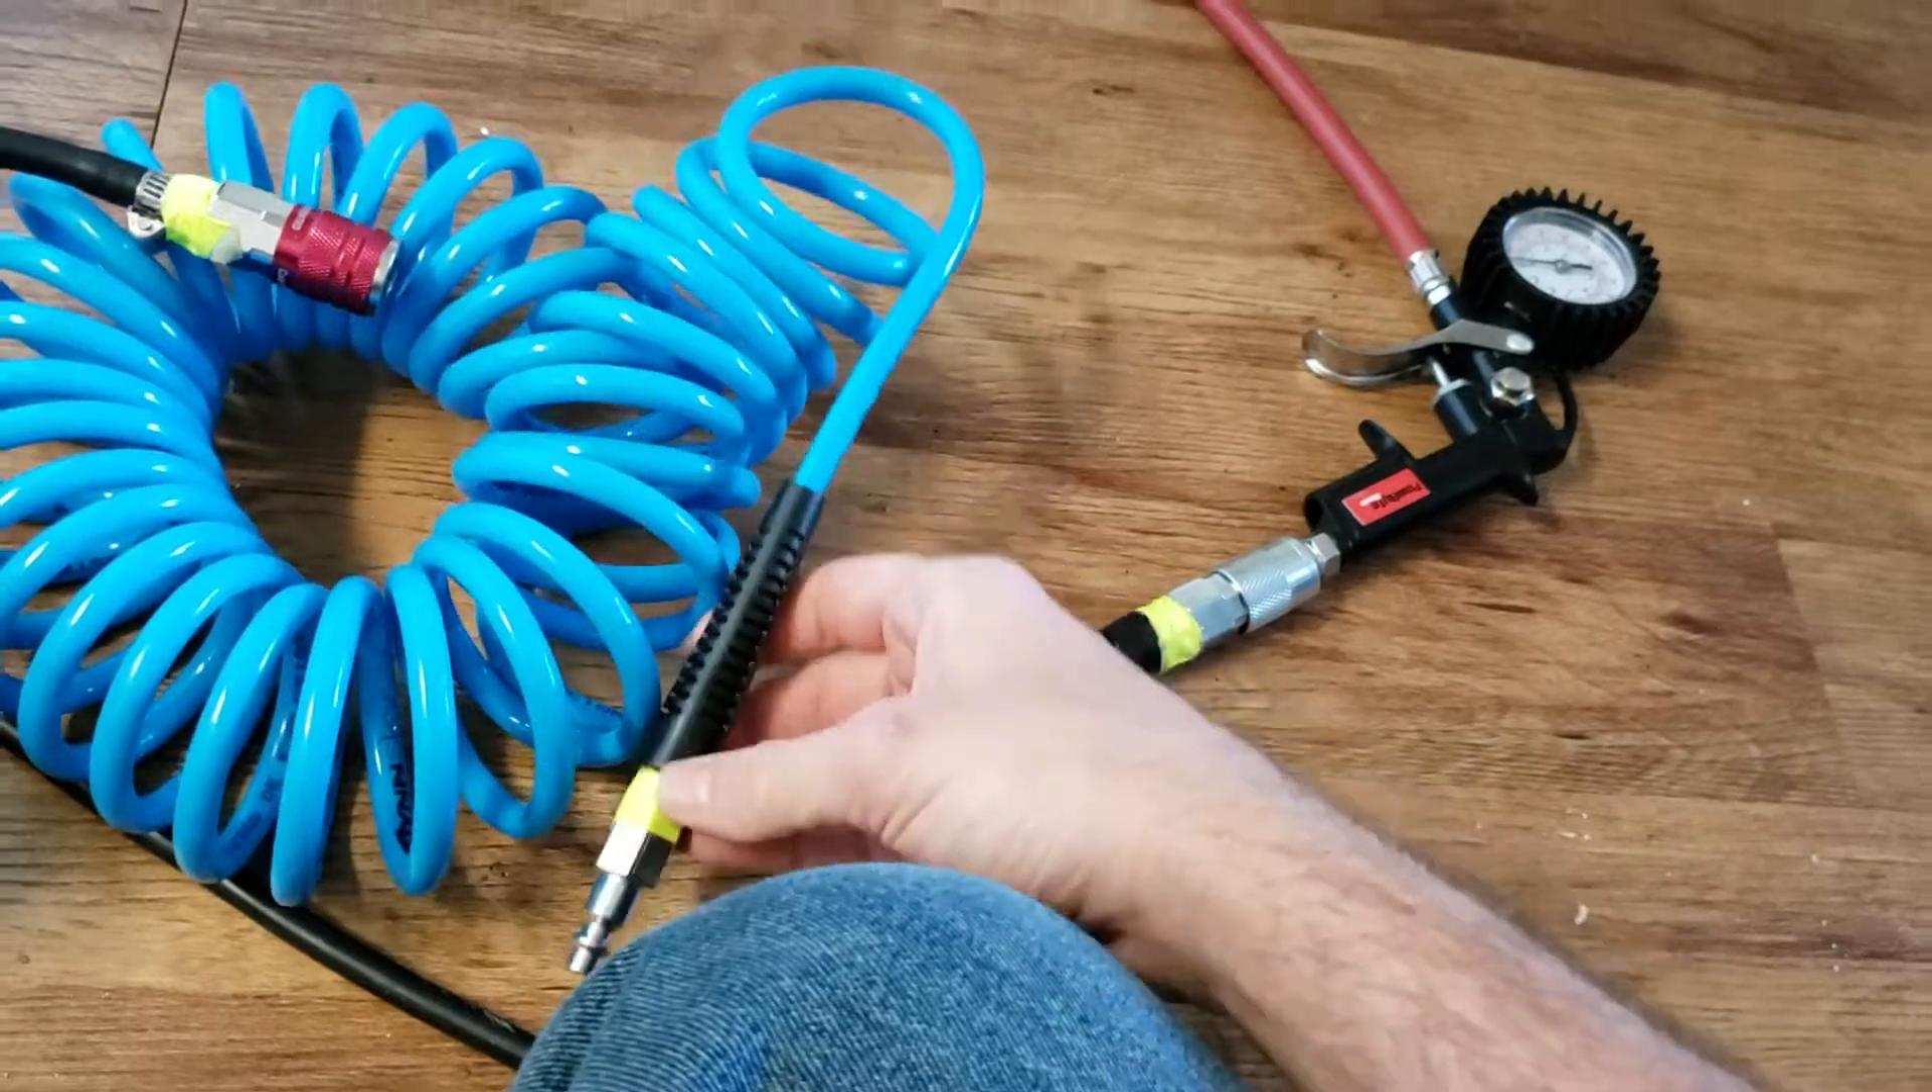I've put a male adapter and a female adapter on this air hose, so I get another 25 feet, and there's a little tape on there to keep them airtight.